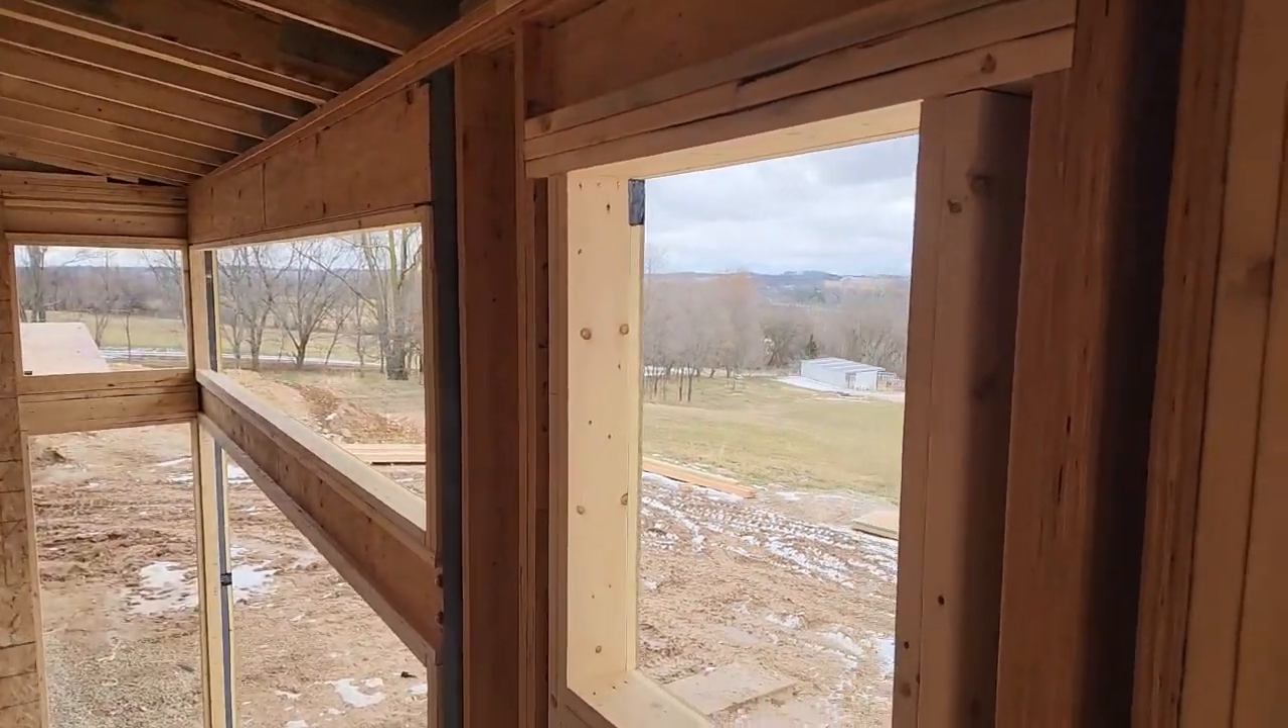Saturday morning december the 2nd and um they've completed framing on the windows which is nice.